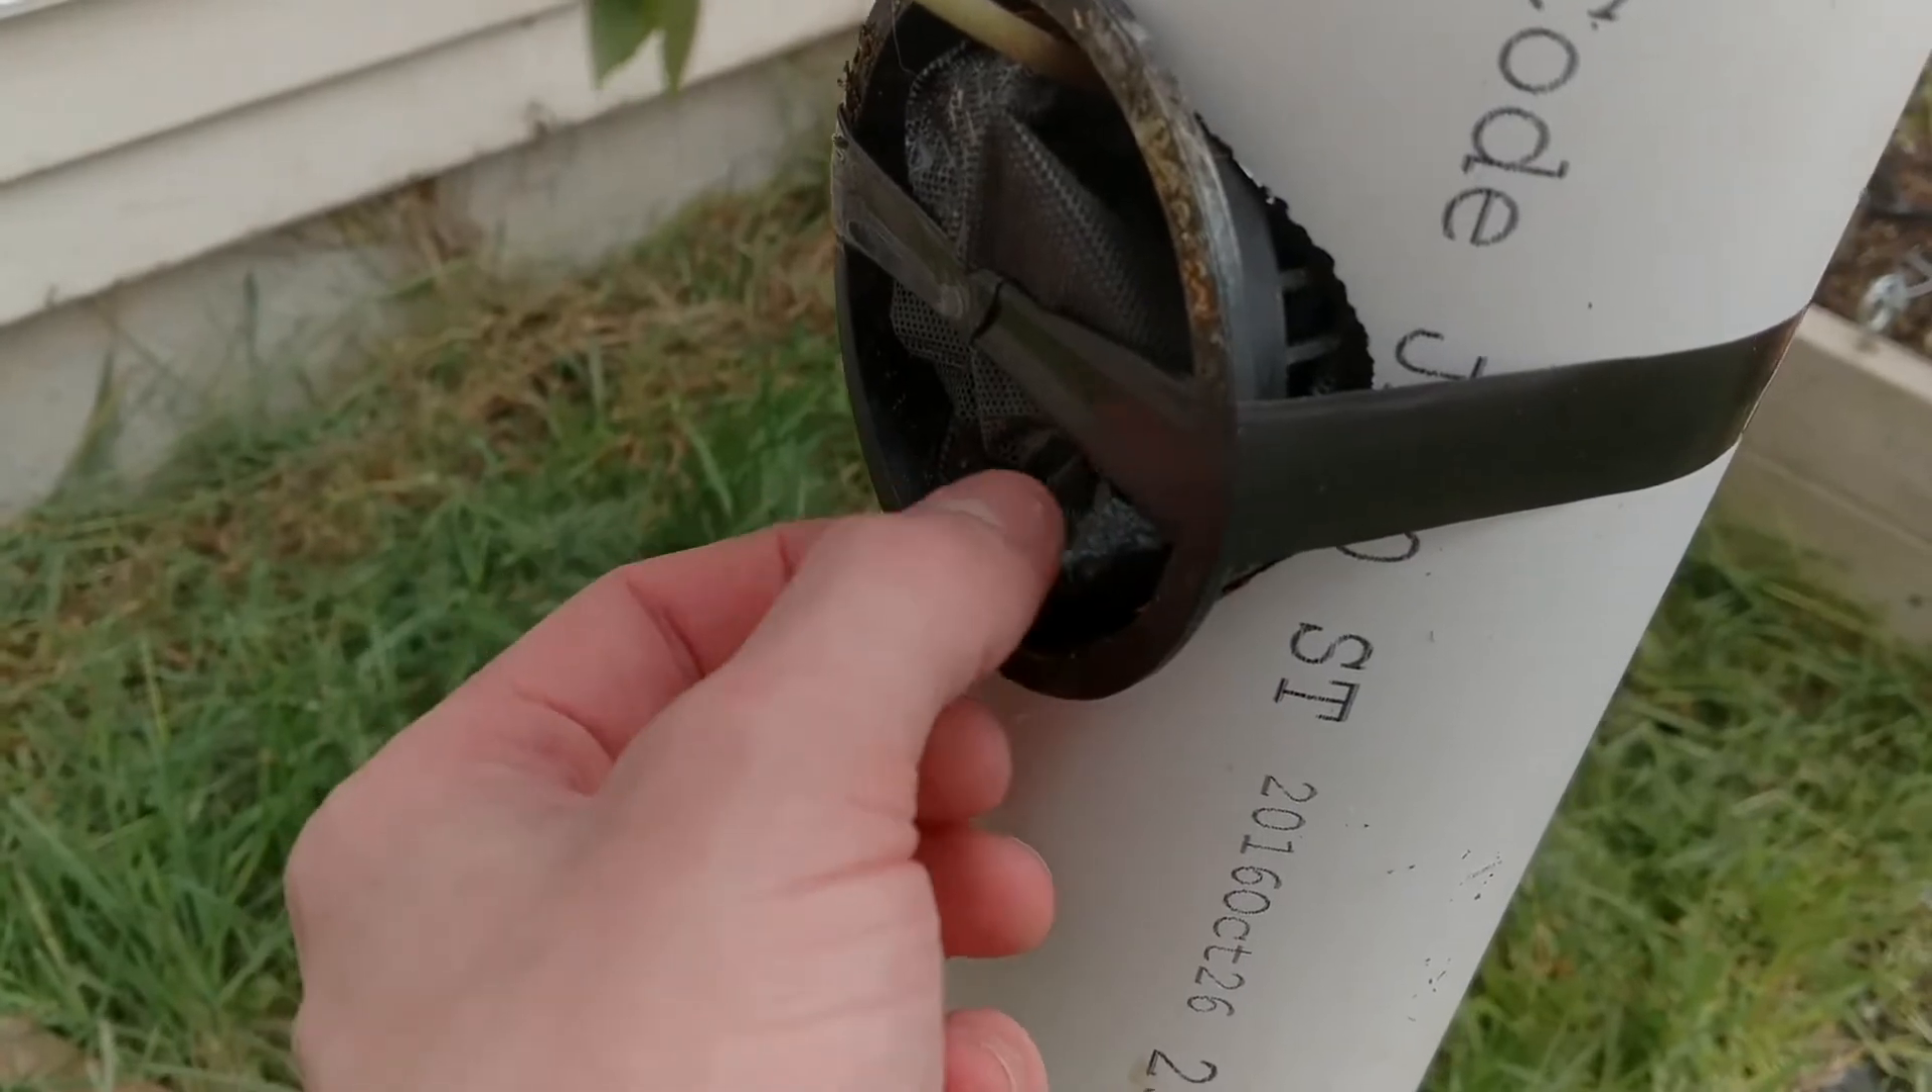These are three inch net cups and I've used silicon tape to kind of secure it in.